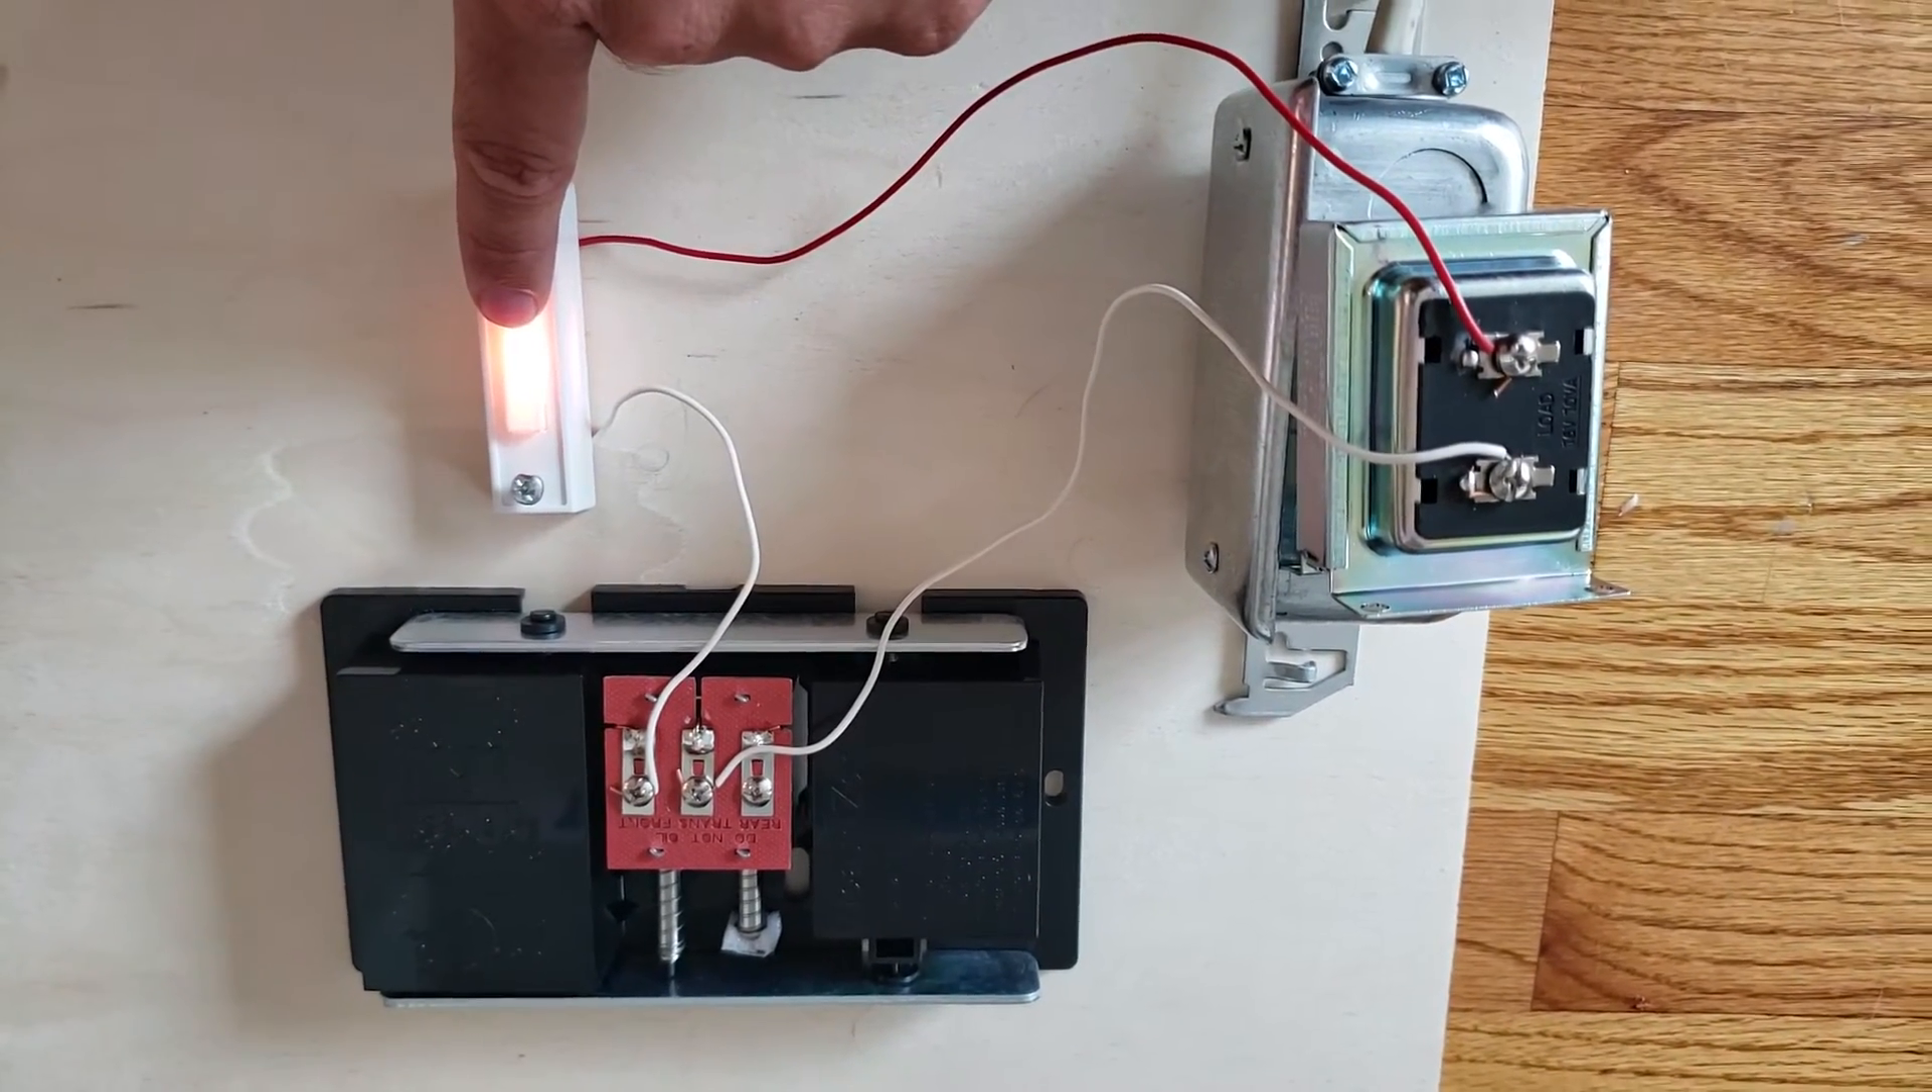We've got one side wired here to the doorbell and then the other side of the doorbell wired back to the transformer.